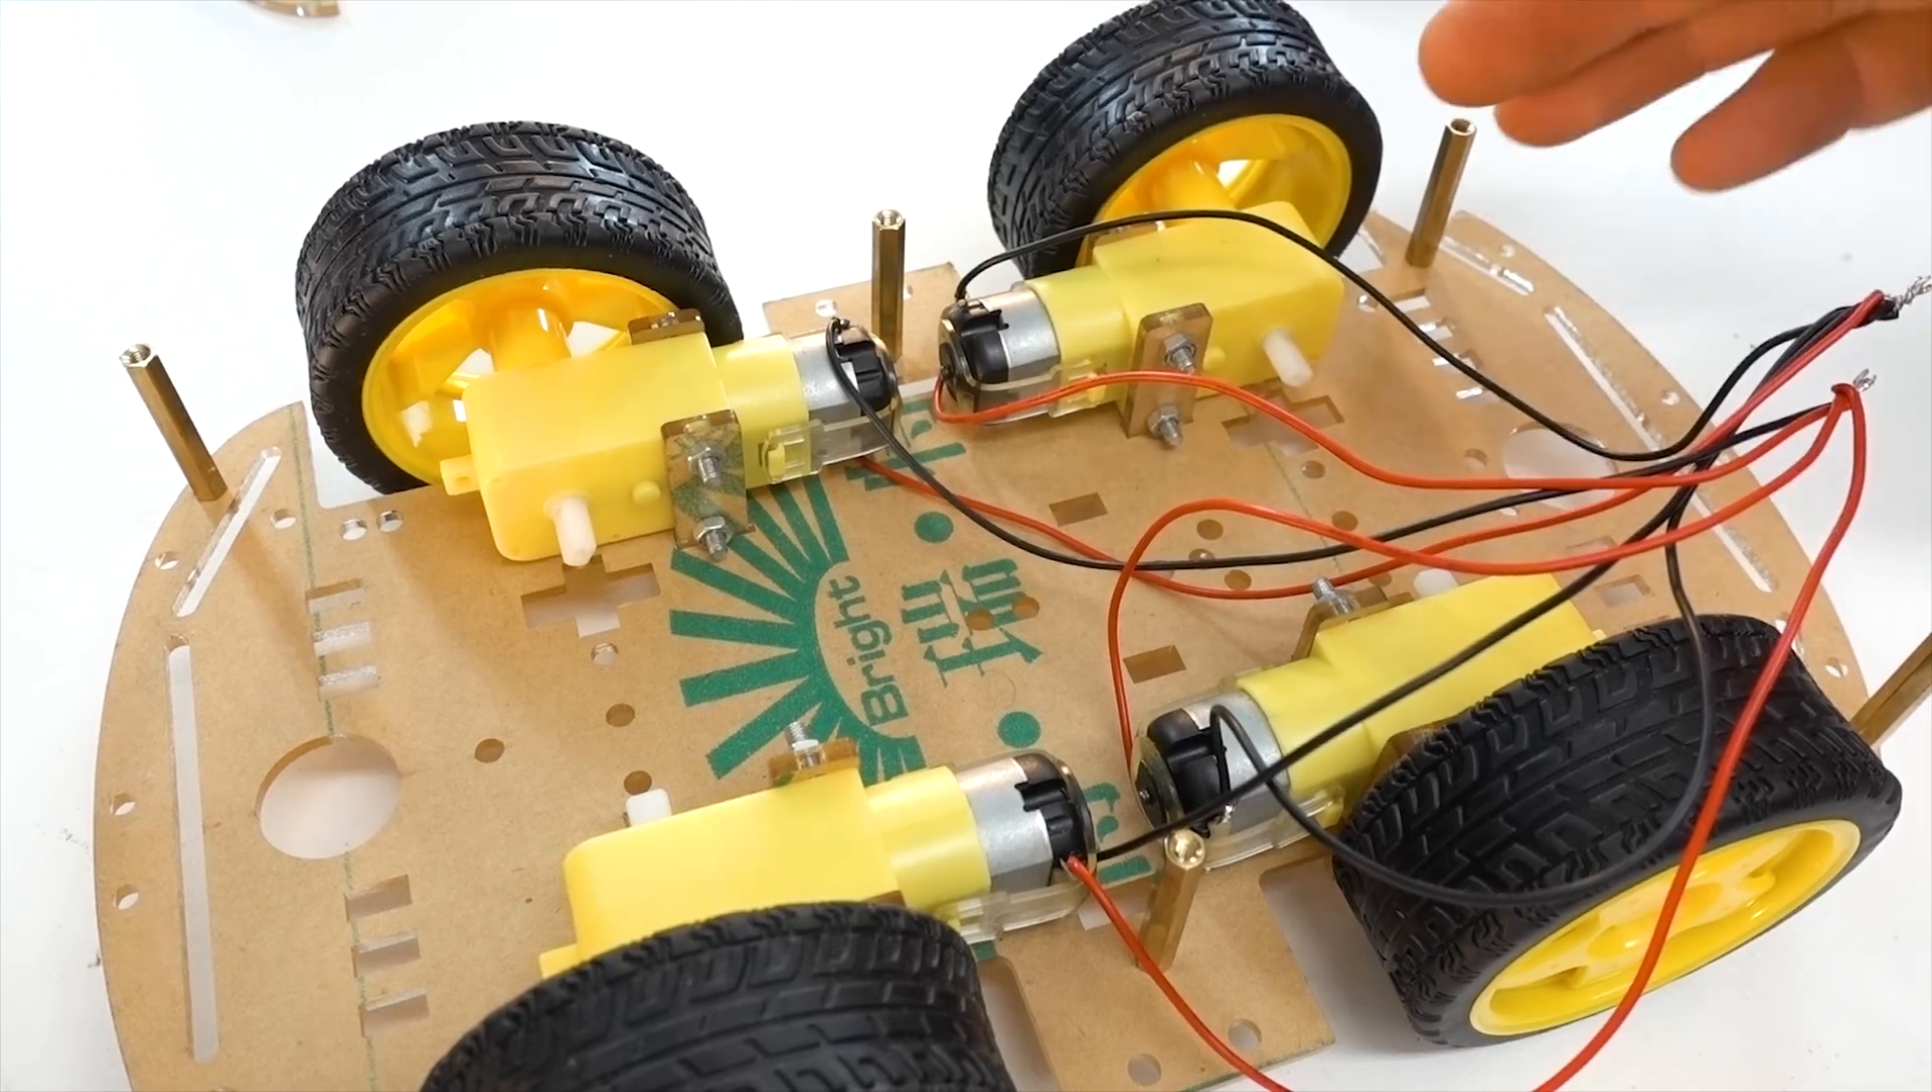I'm also not going to put the top plate back on top of this thing just yet.